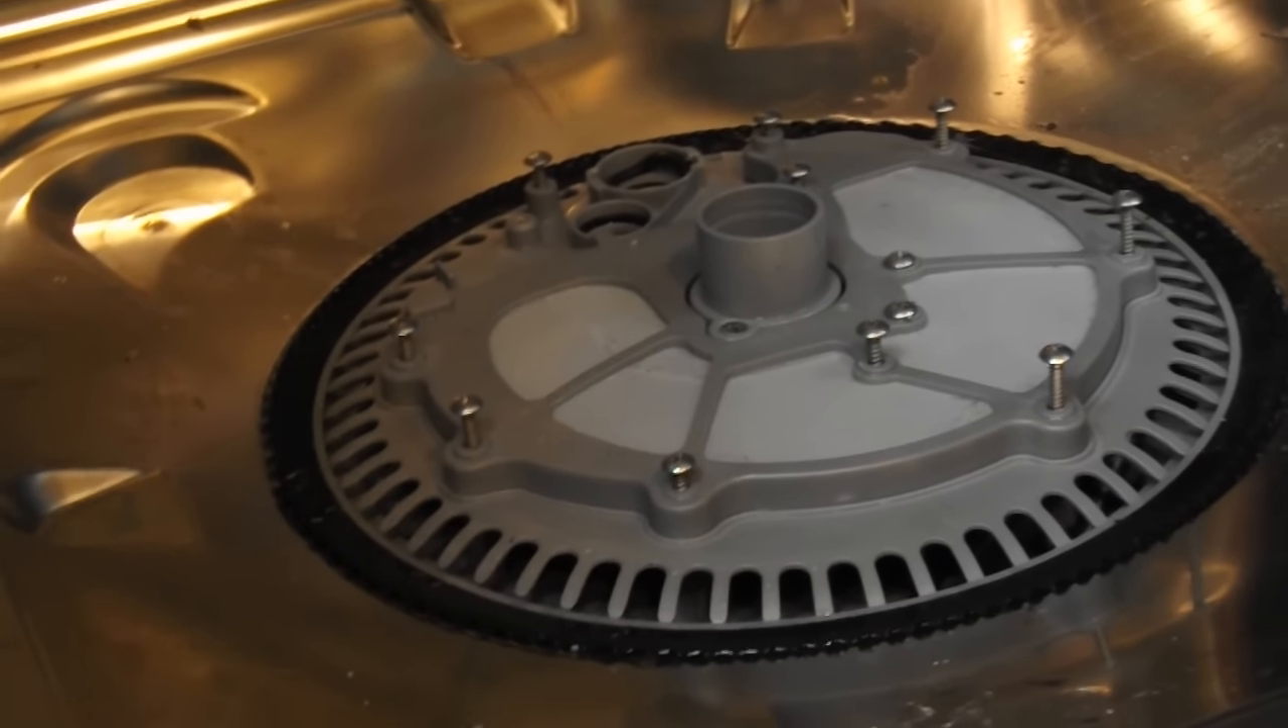But anyway, I took all the screws out. Put the cover right in place. And now I'm getting ready to tighten them all down.